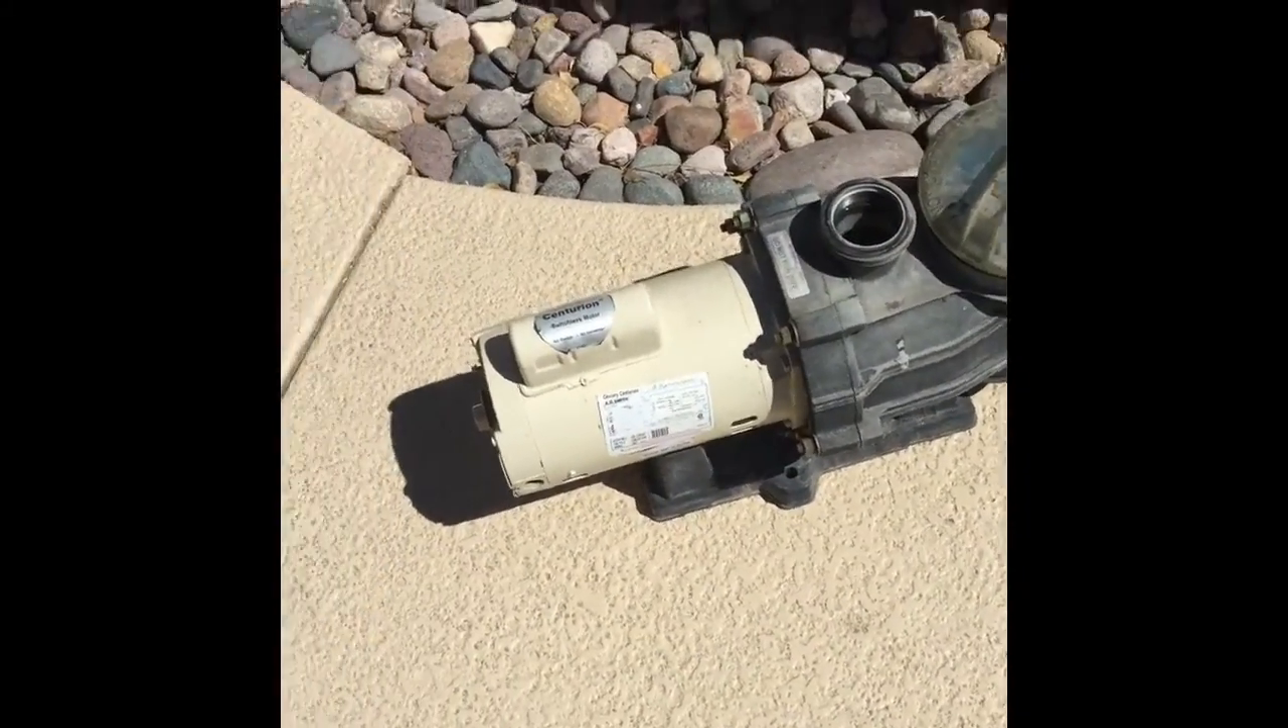Okay so we have the pump removed here.